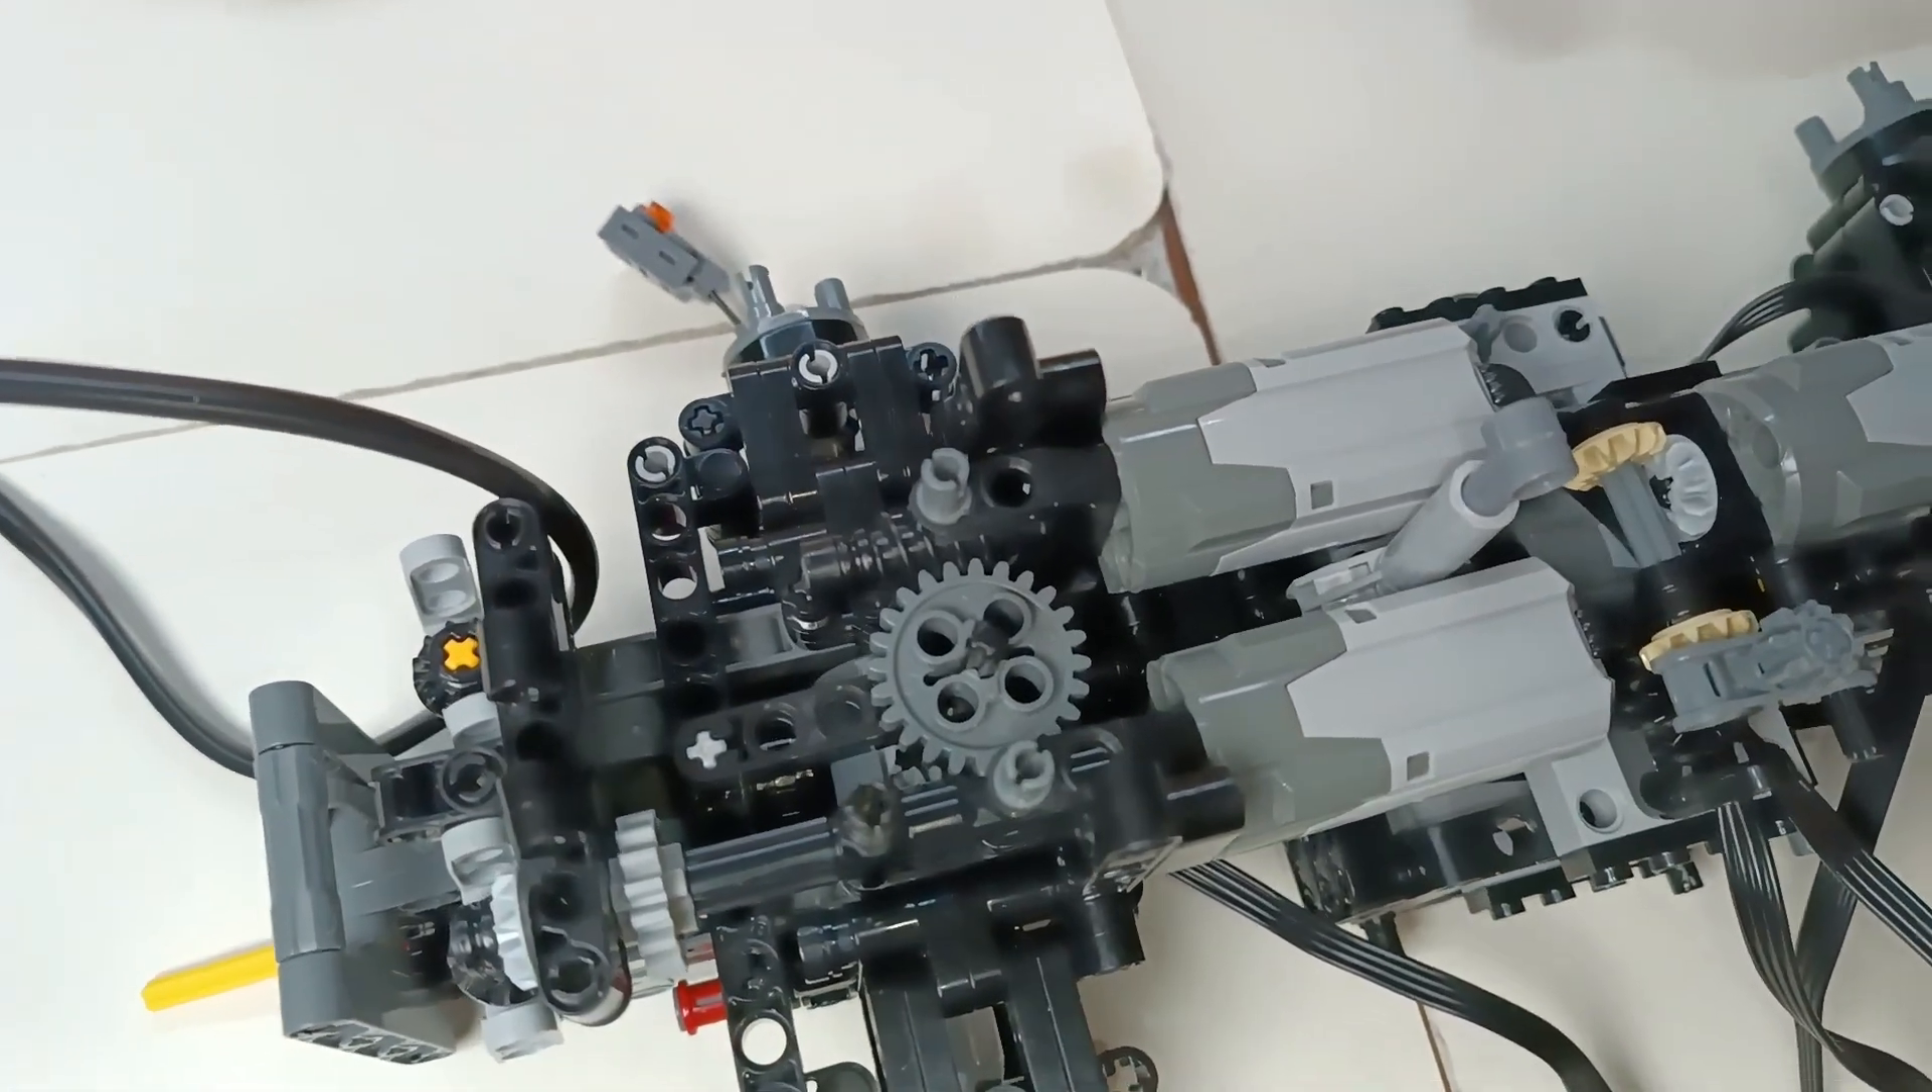Wir haben diese beiden zwei Motoren hier eingebaut.